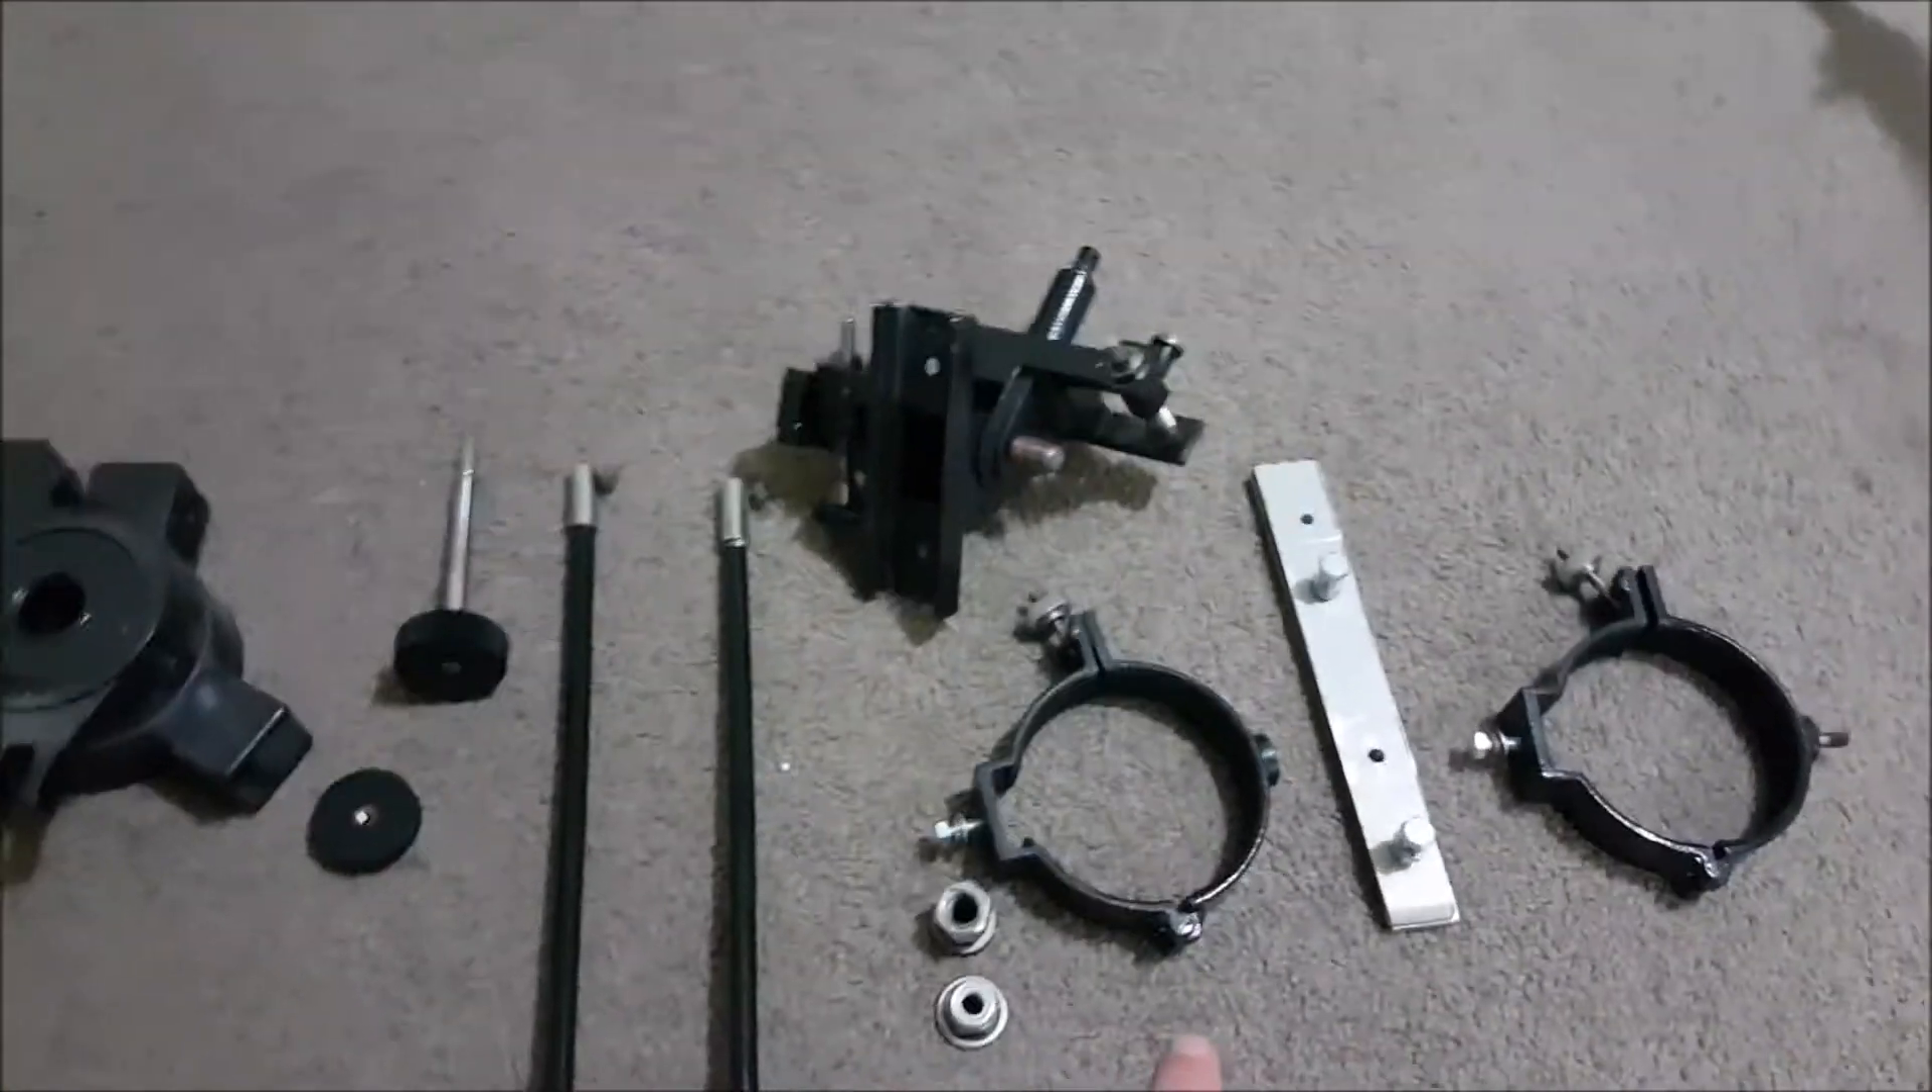So I finished taking apart as much as possible of the mount.